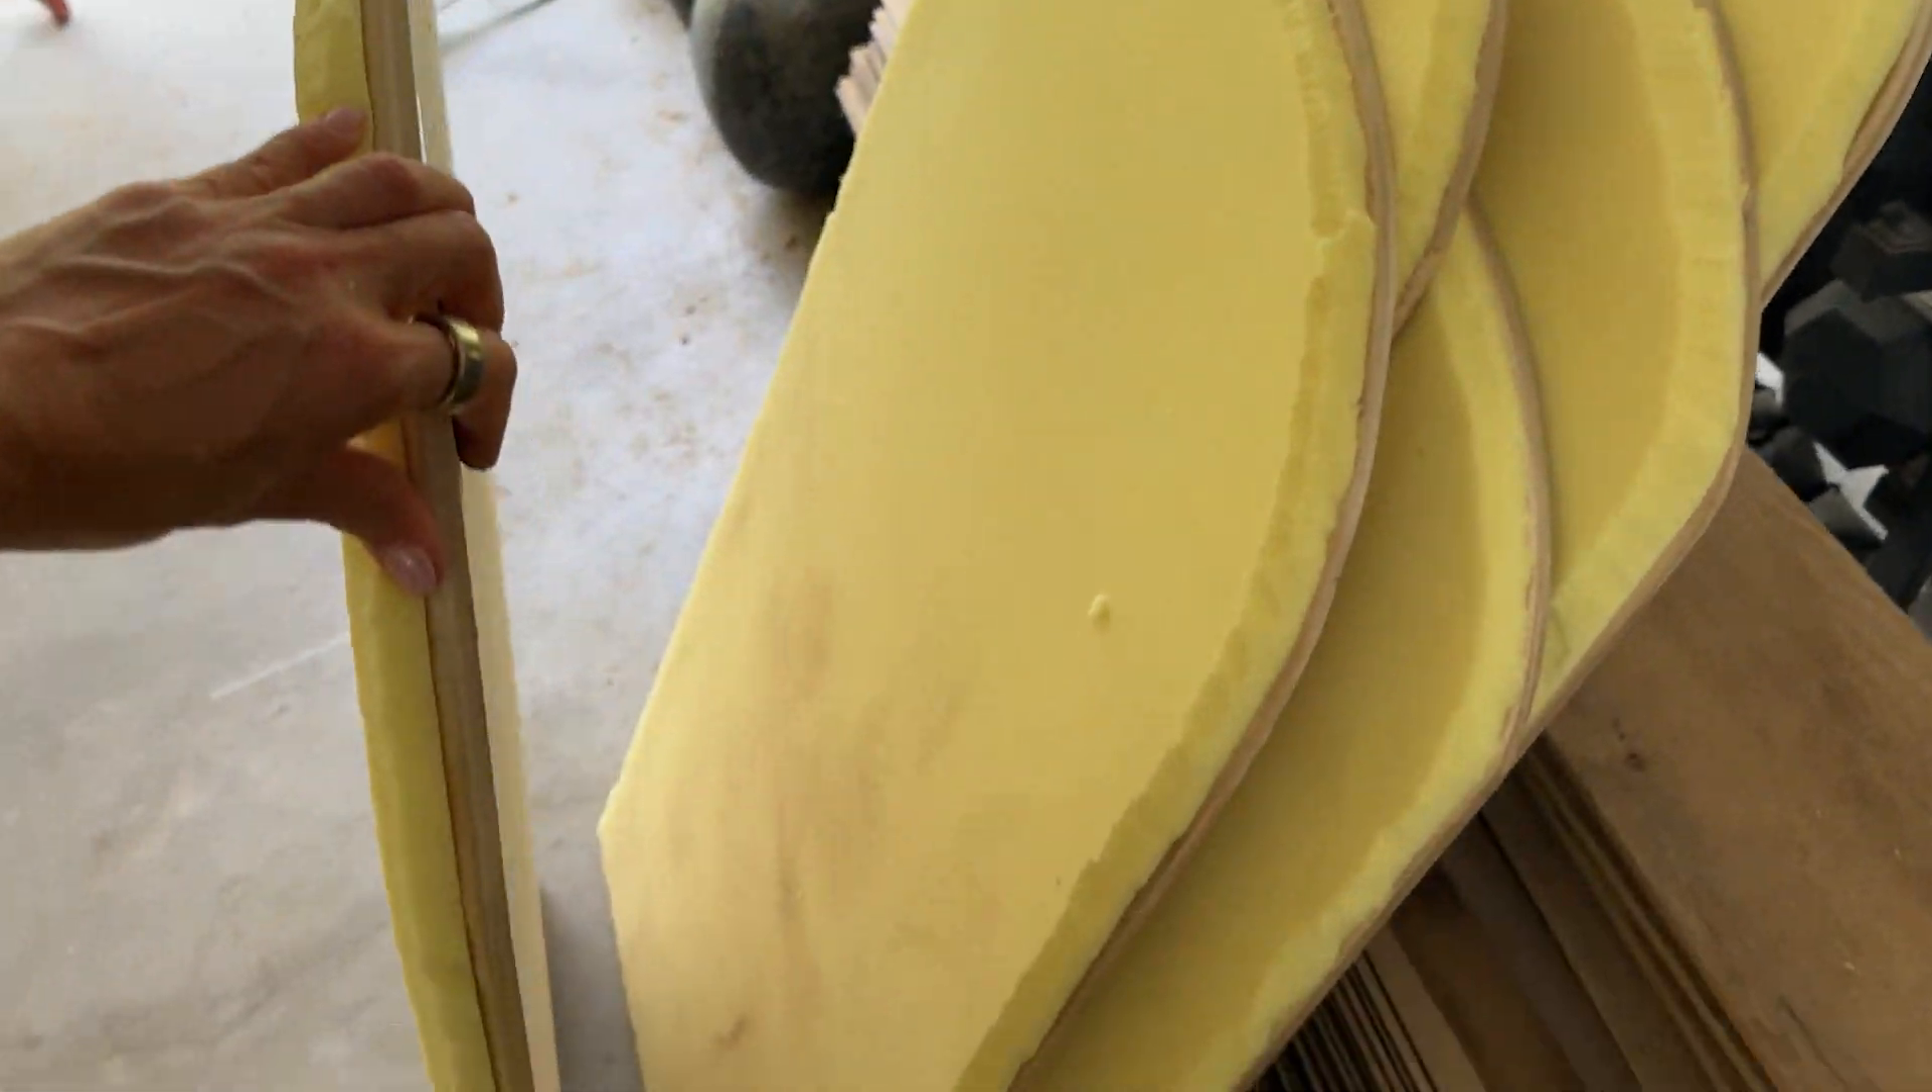So, the foam is installed. You got all the pieces, all the edges done.